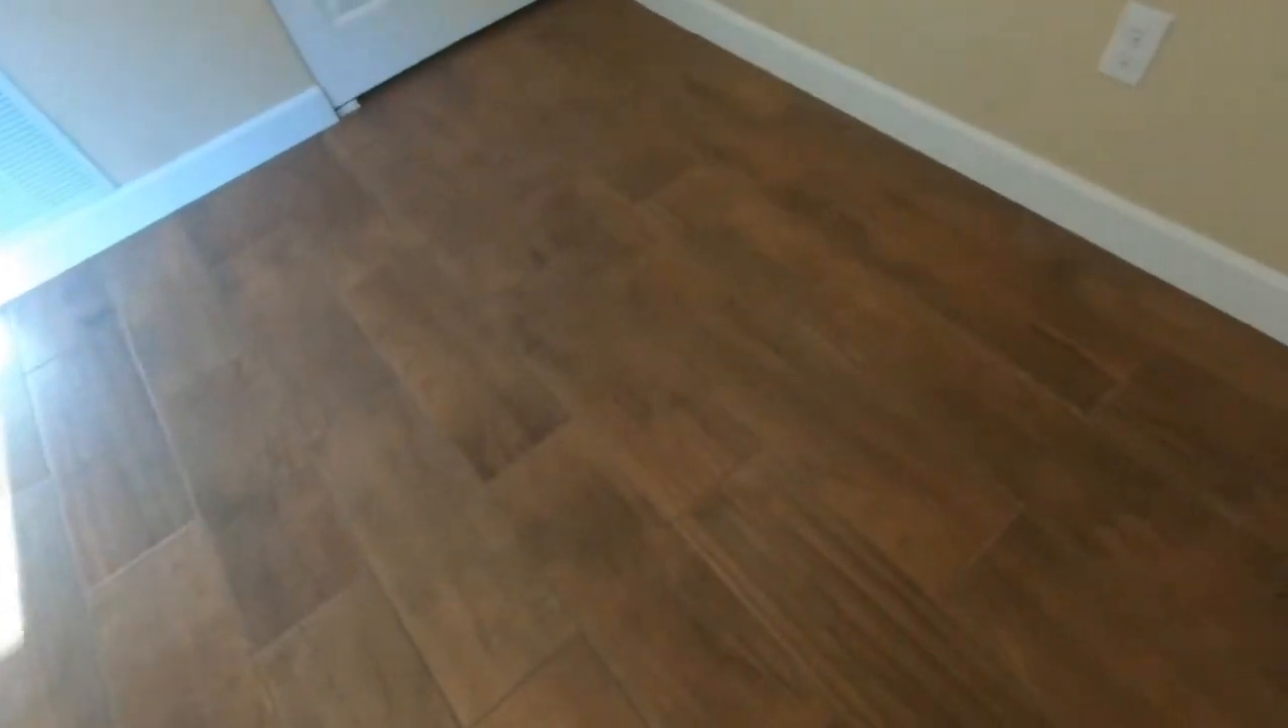All right so you can see here that this is the finished floor everything all the baseboards are in and all the grout is in as well.